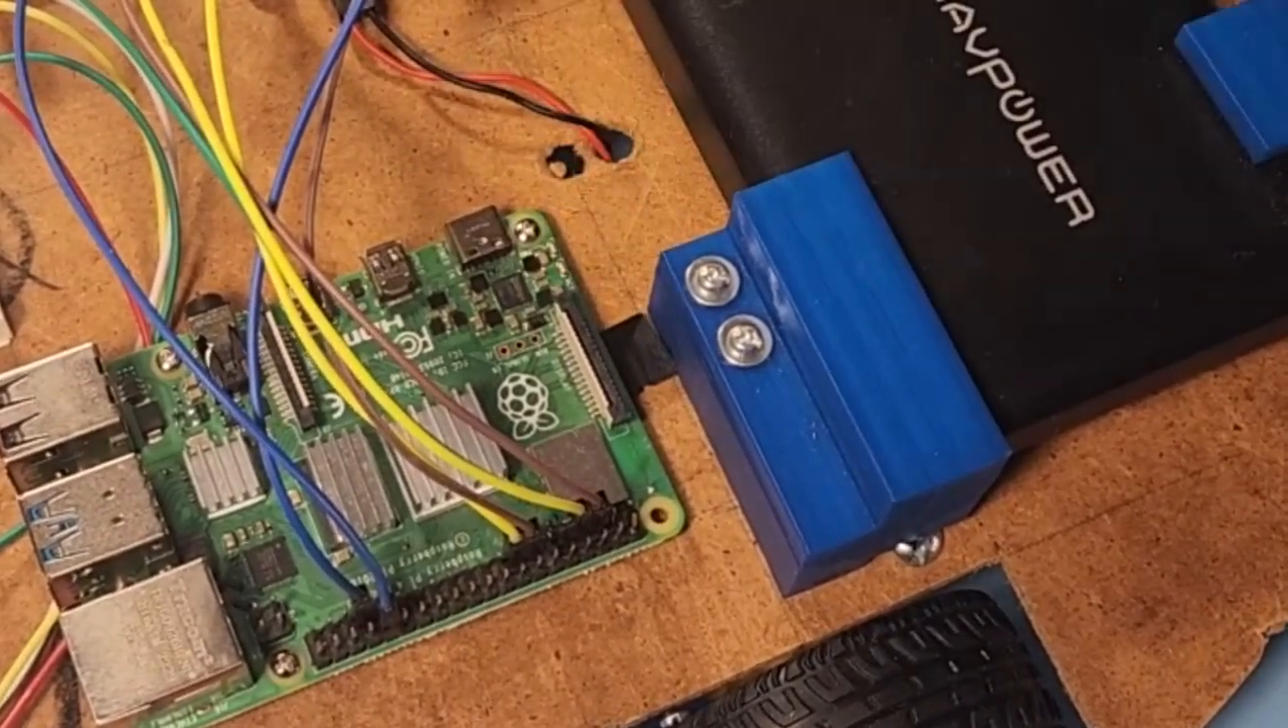I tried to pull out the SD card, and couldn't. Whoops. One of the battery supports was in the way.